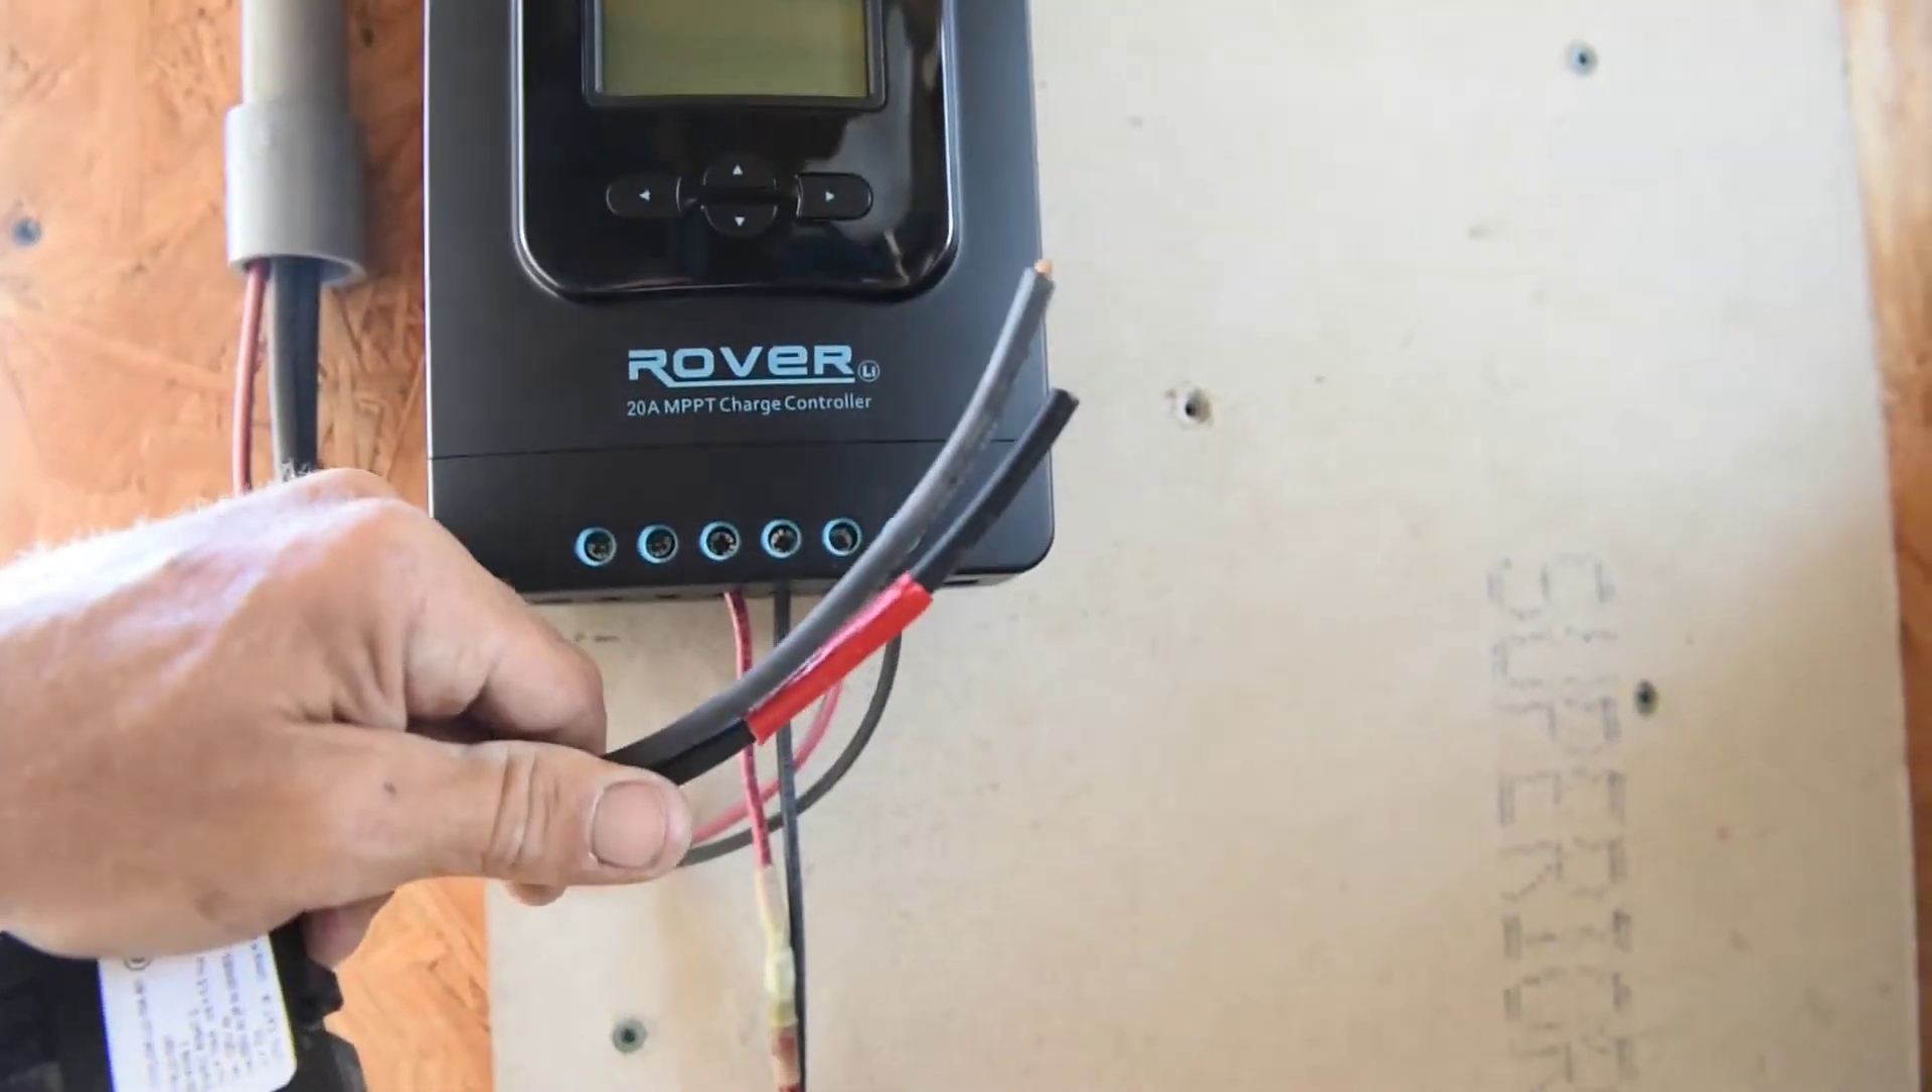But I do not have my solar hooked up. Here's my two solar wires.